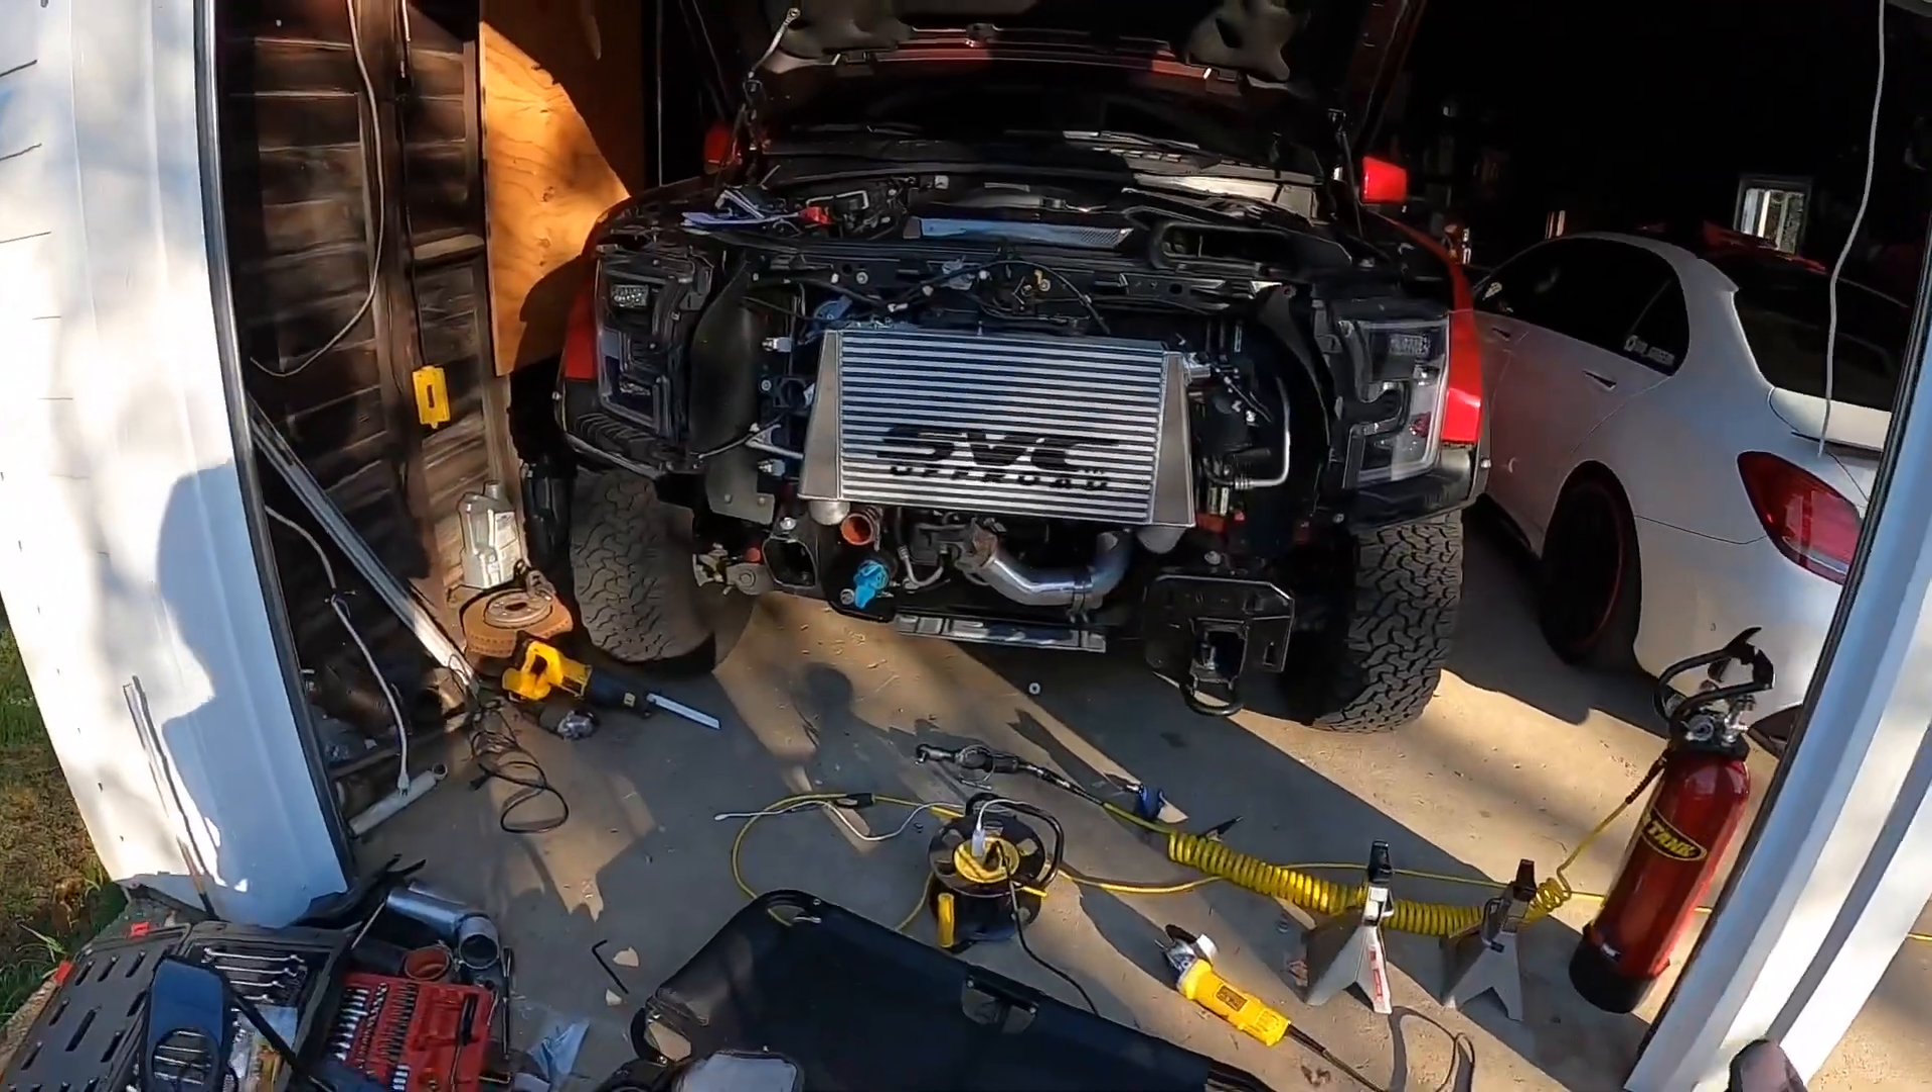We got the bumper off we got the grill off.